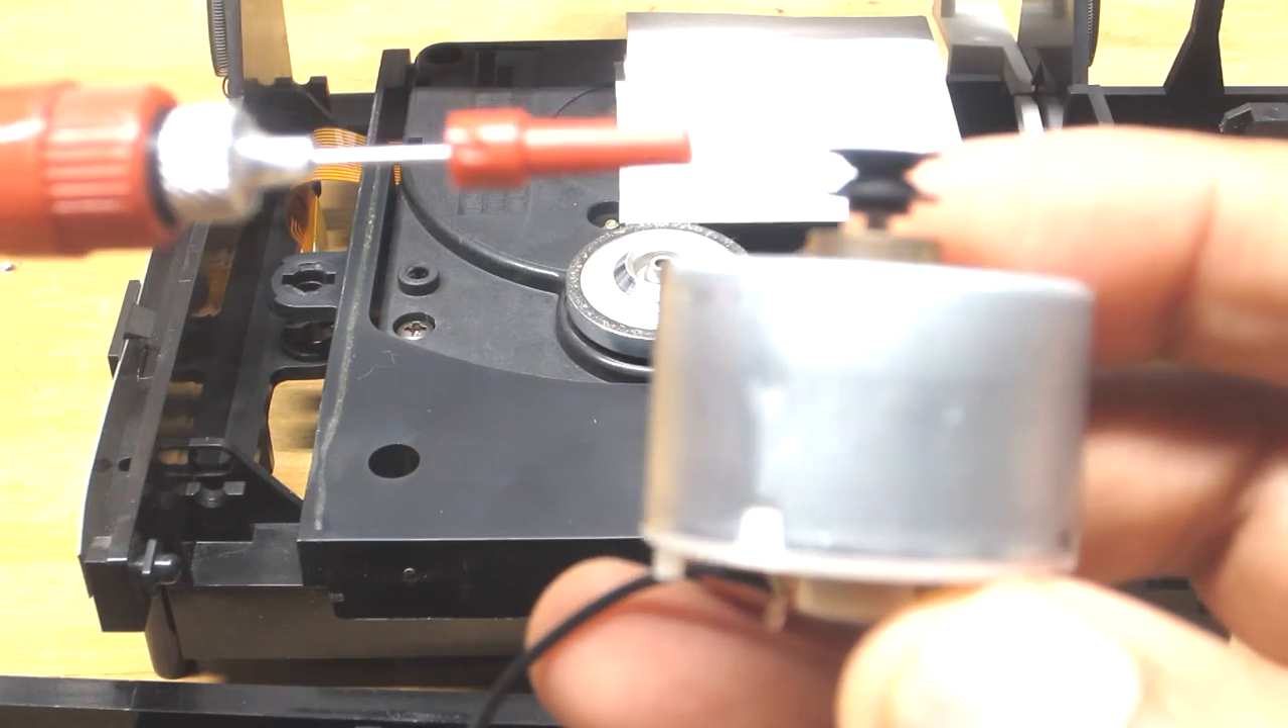And I don't have the motor clamped in right now, so let me just pull it out.